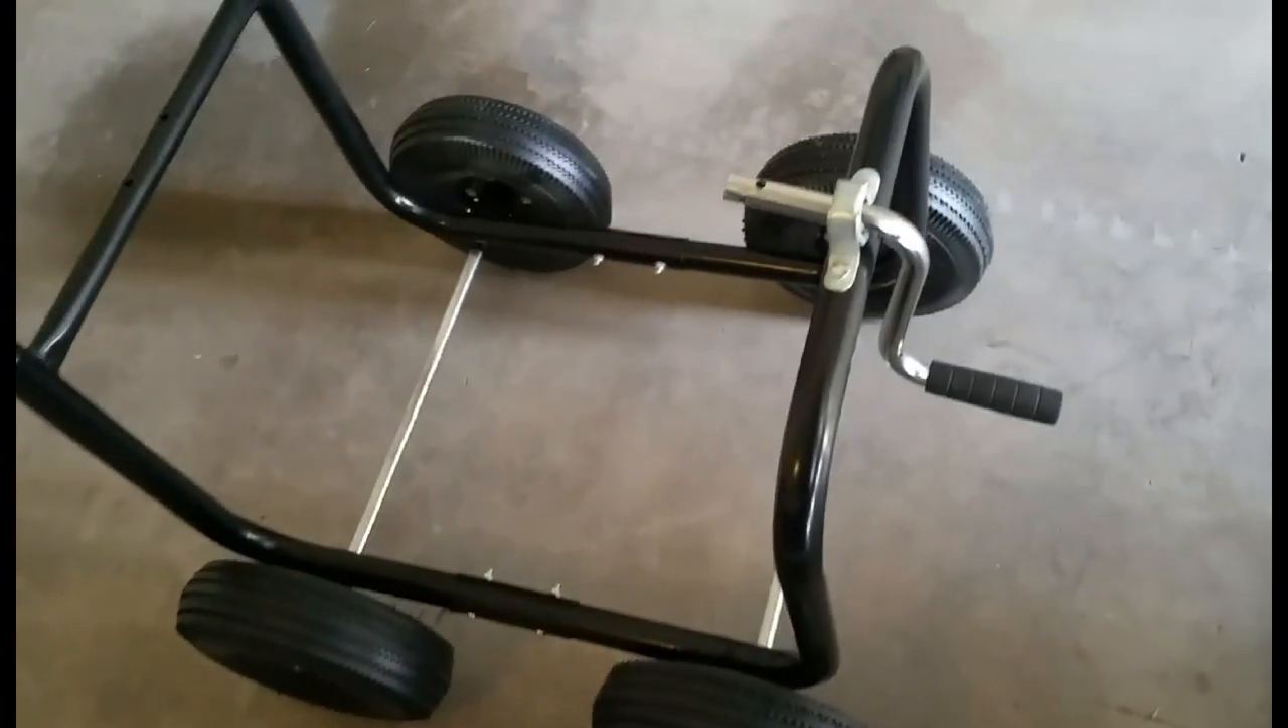Okay I've got the cart on four wheels.